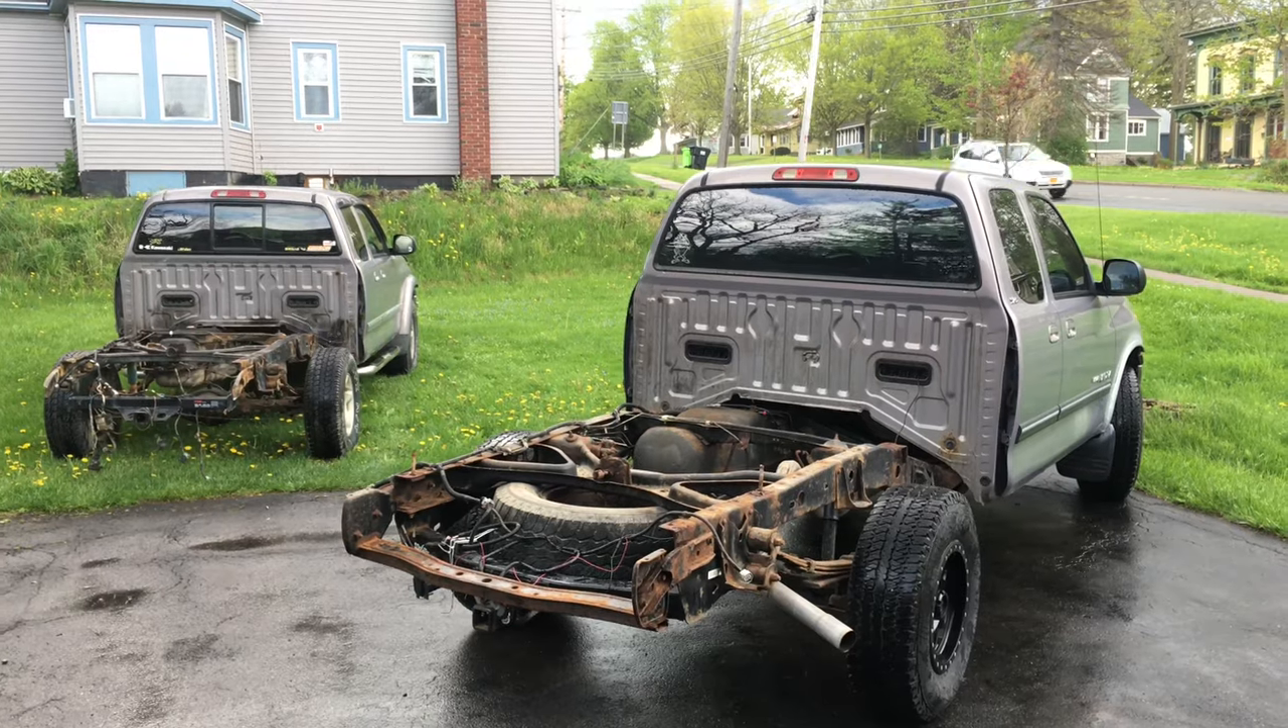At this point in the project I got both beds off.